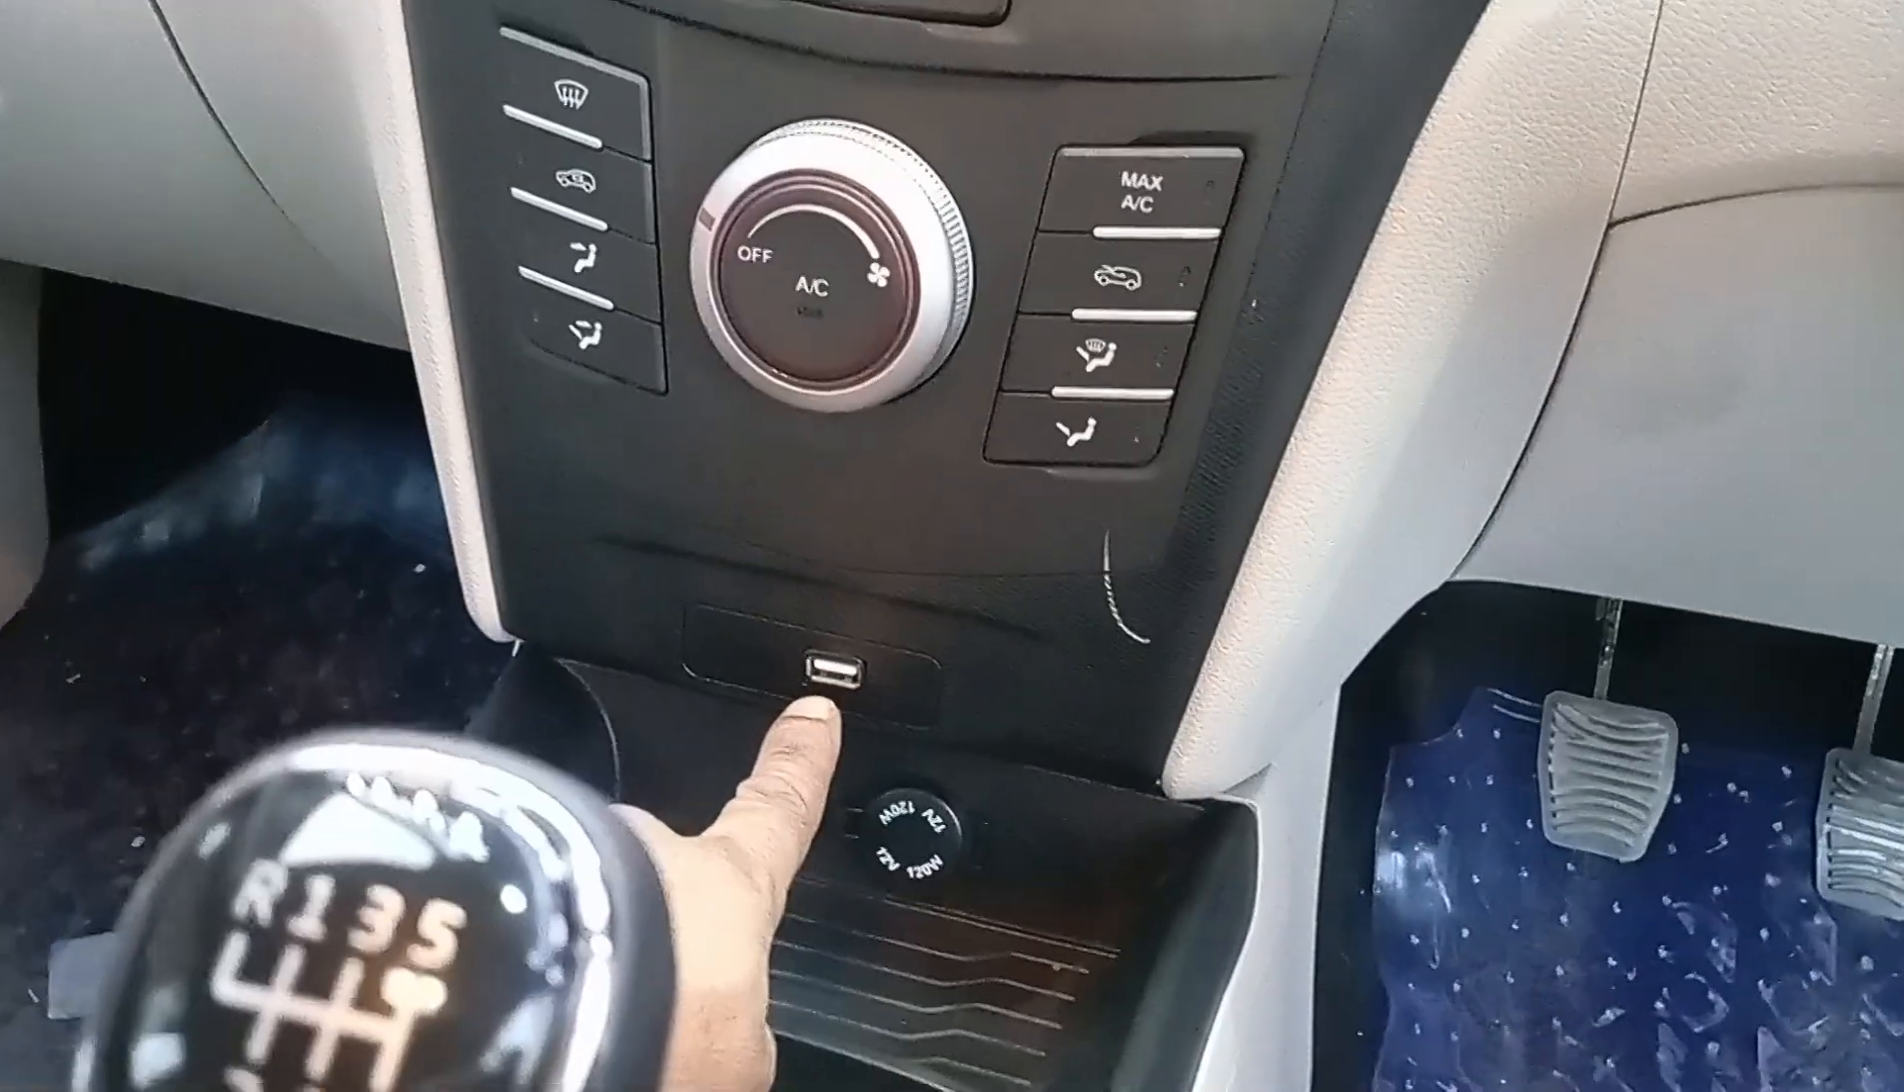पैन ड्राइव का स्लॉट भी हमने कटिंग करके यहां पर फिट कर दिया है।